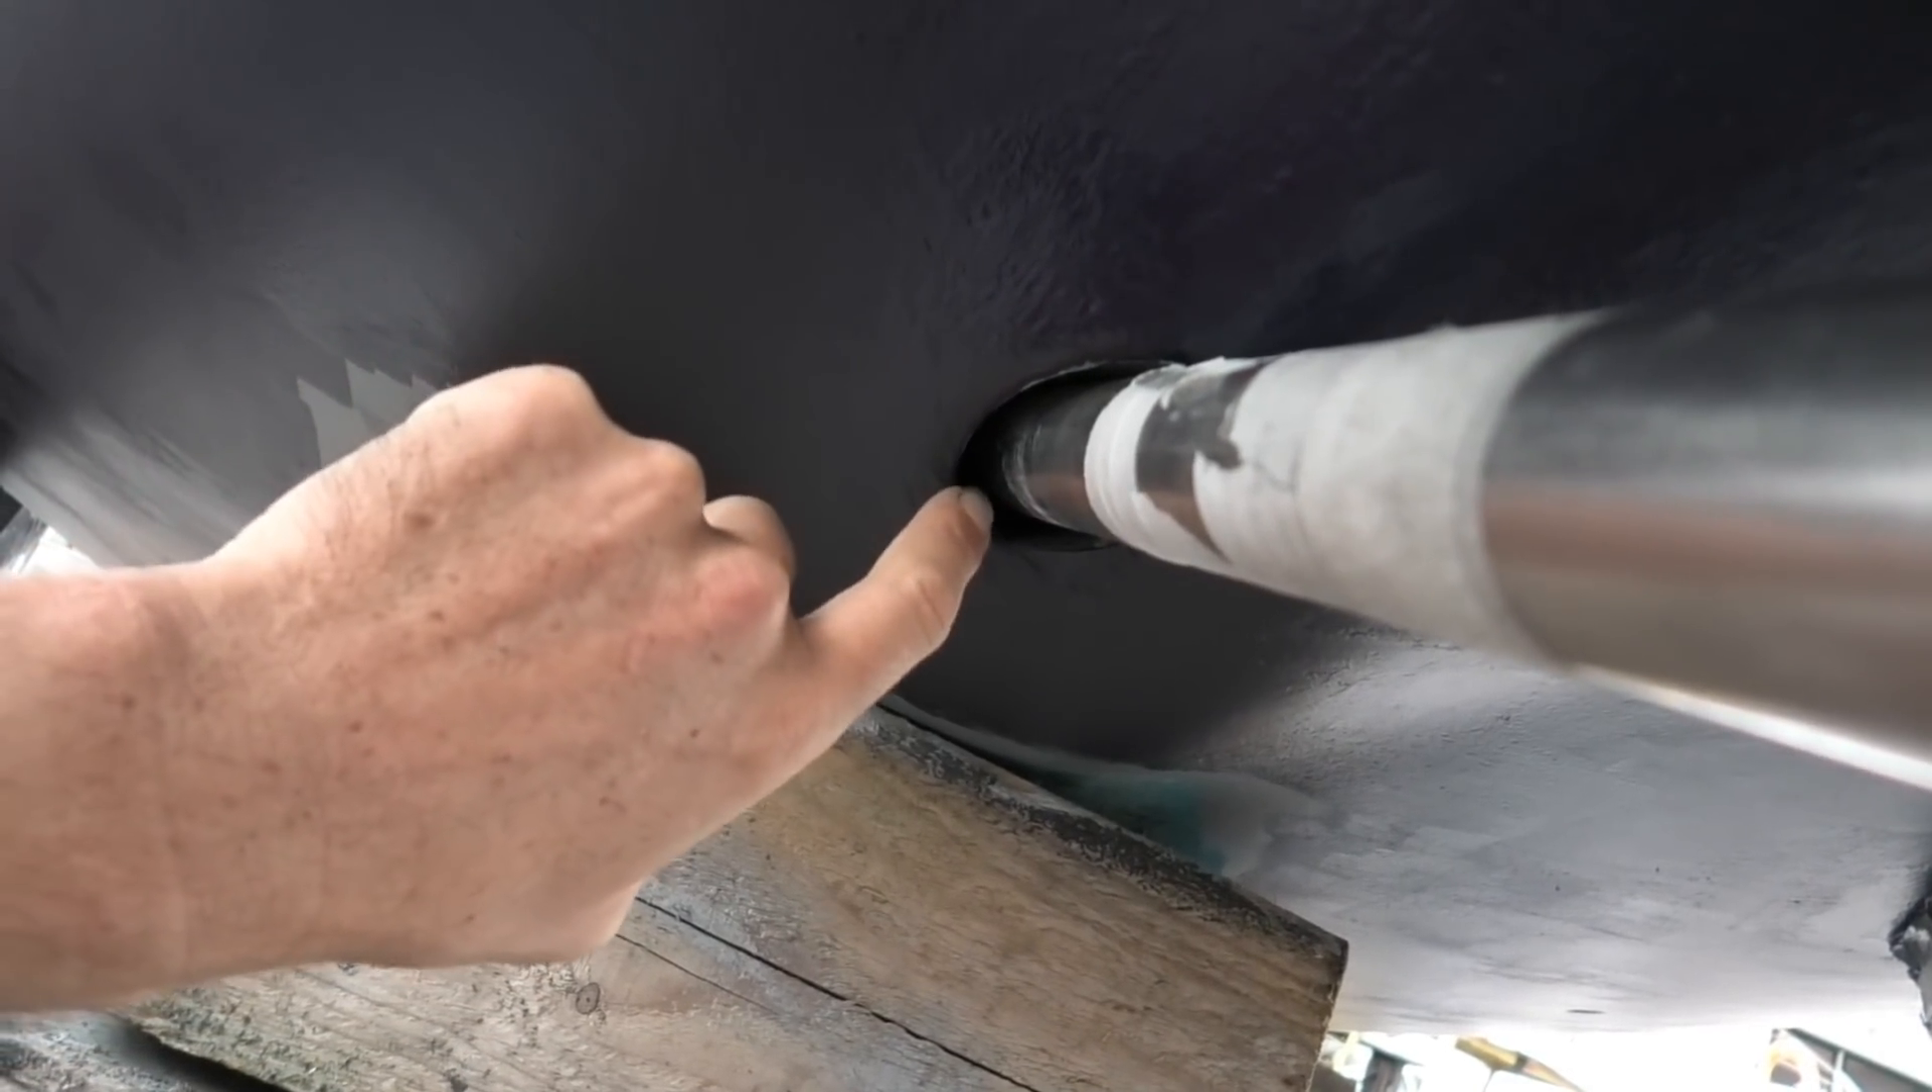I don't know if you can see, but there's a big gap around this side of the prop shaft tunnel.